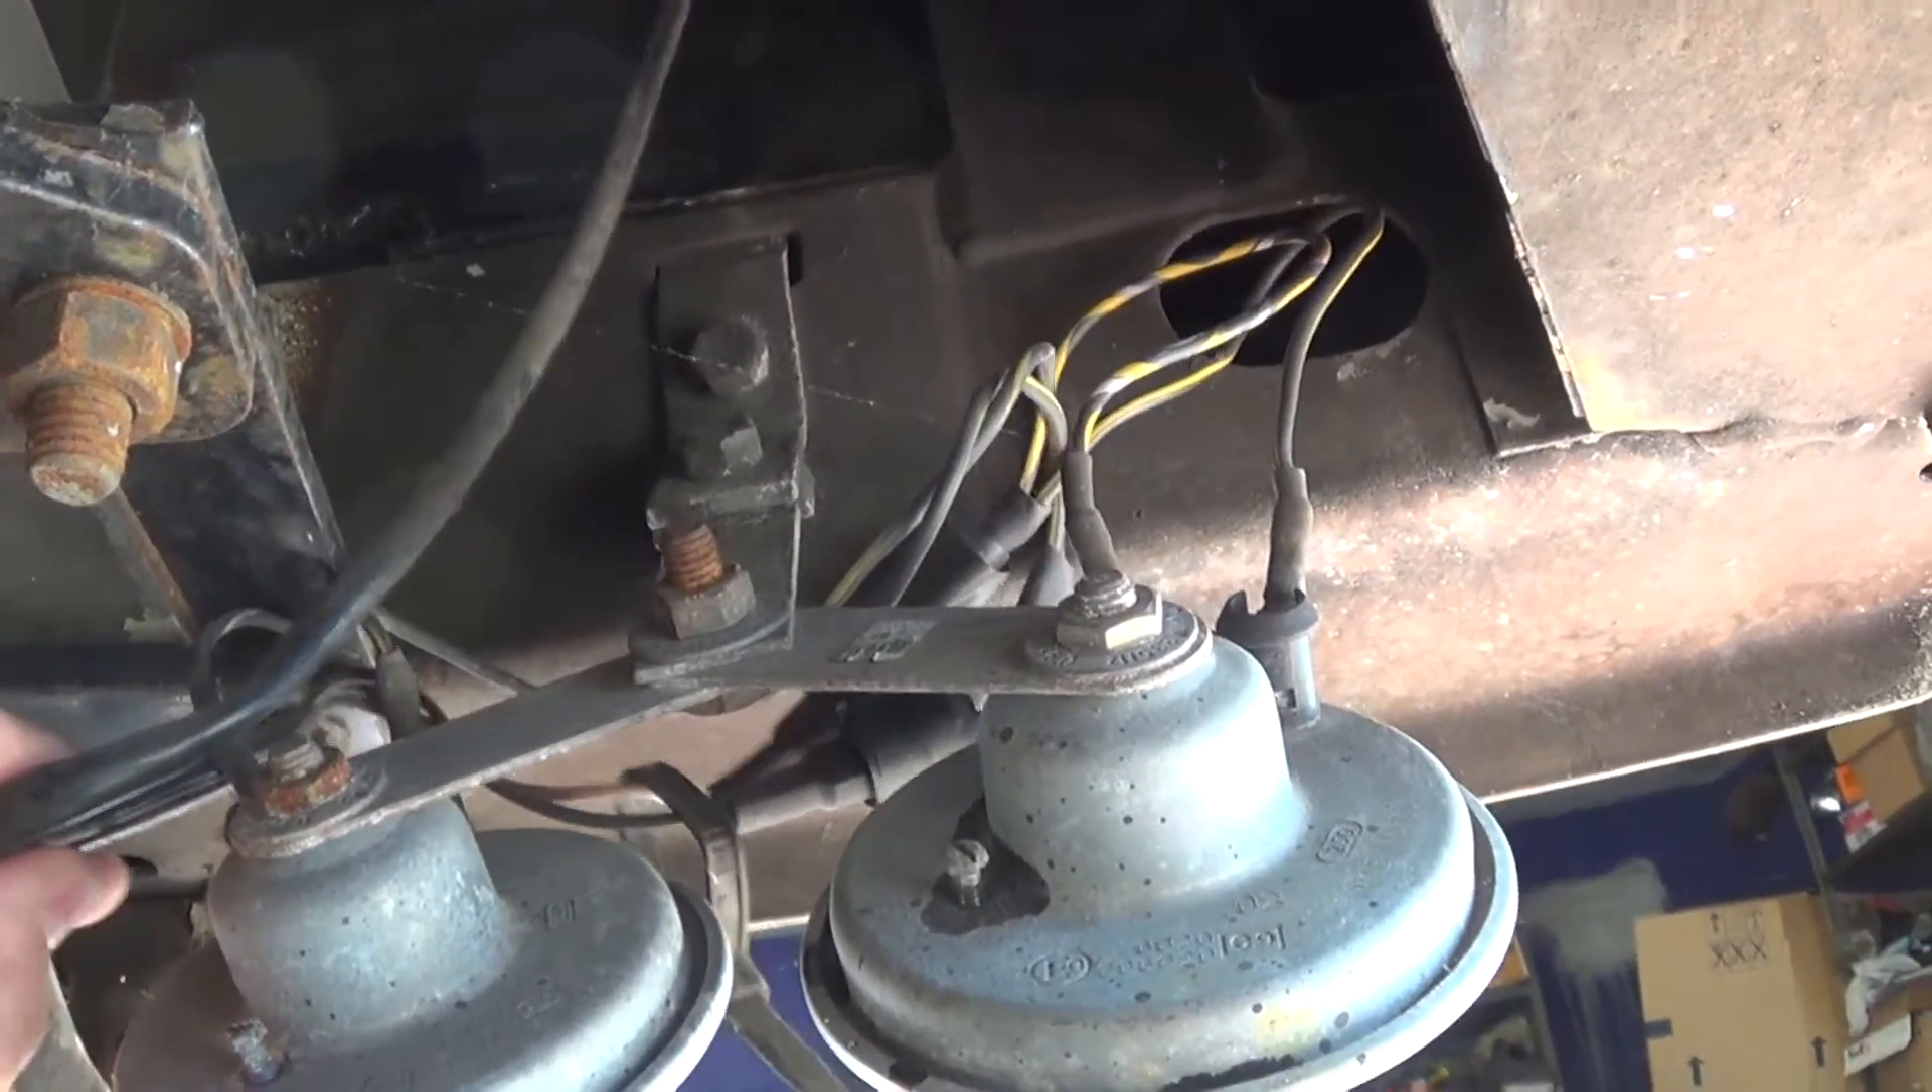Here you can see the dual tone horn hooked up to the original bracket.